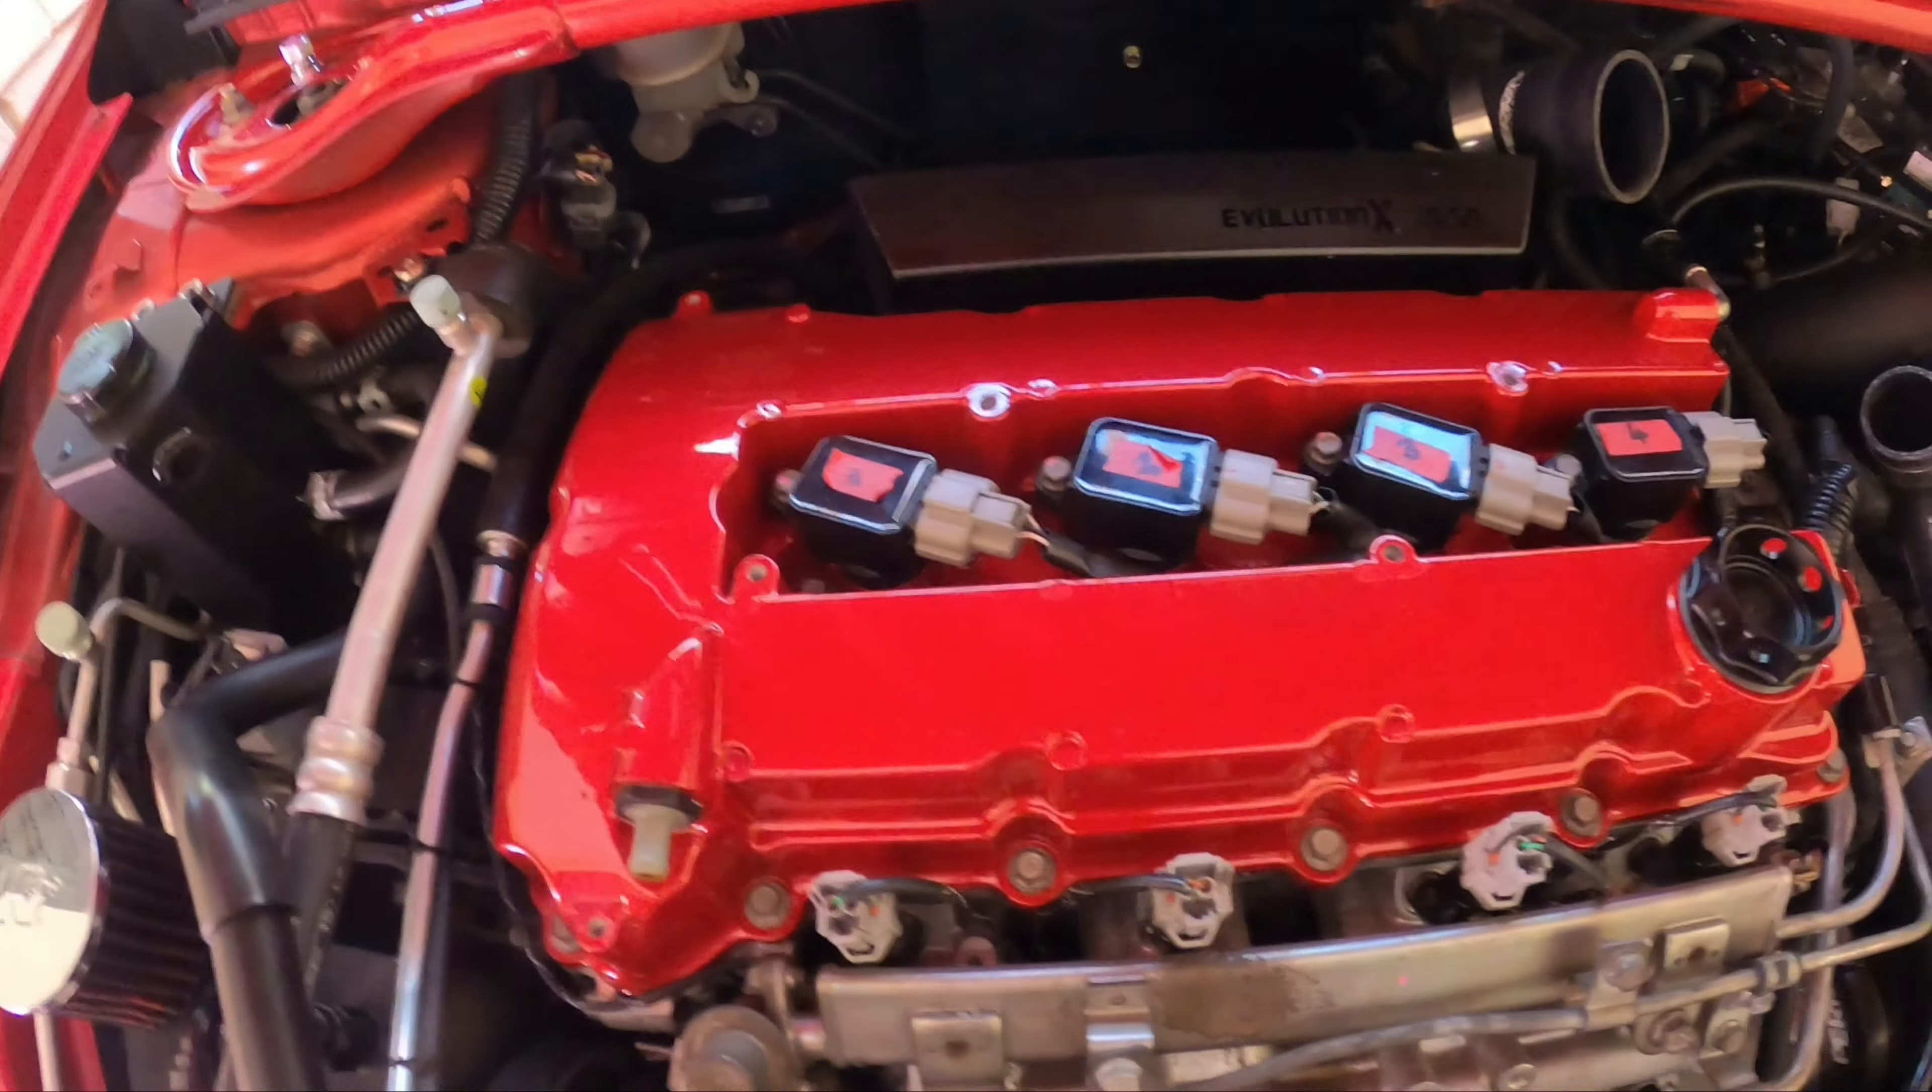And I've also put all my coils back in, the four bolts and four plugs.